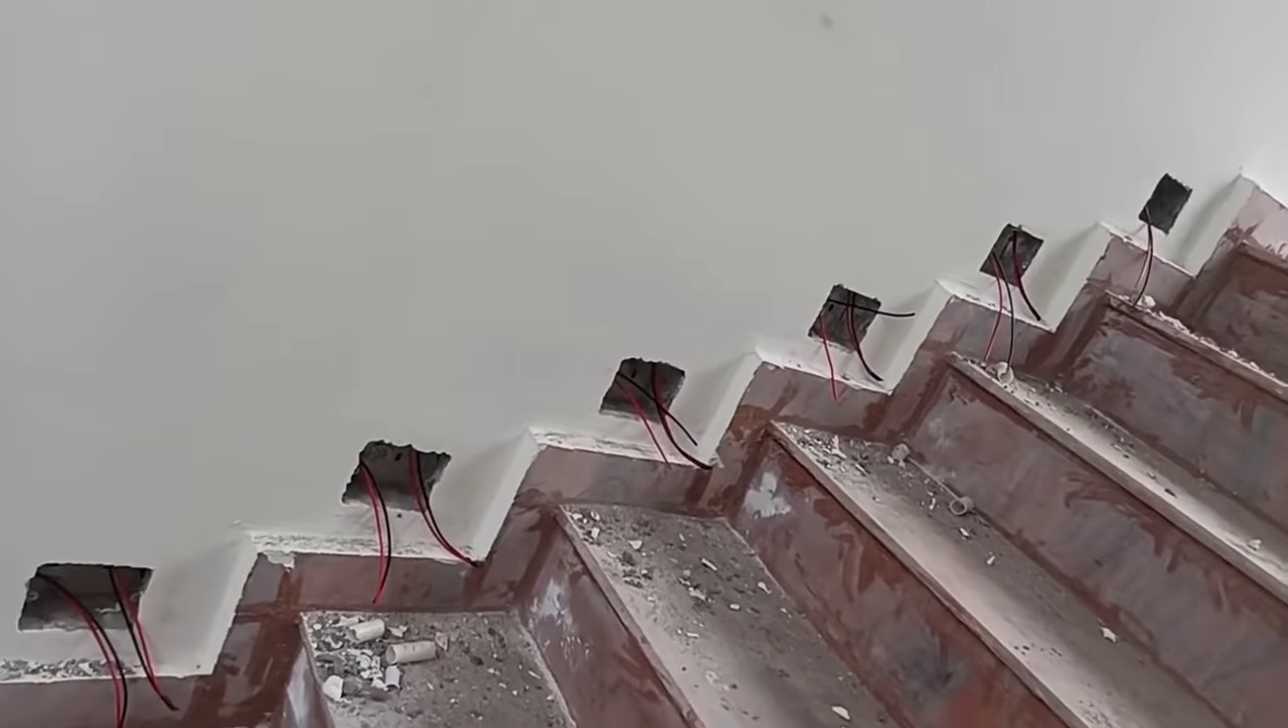सभी box में हमने wire को डाल दिया है यानि wire की wiring हमने कर दिया है।